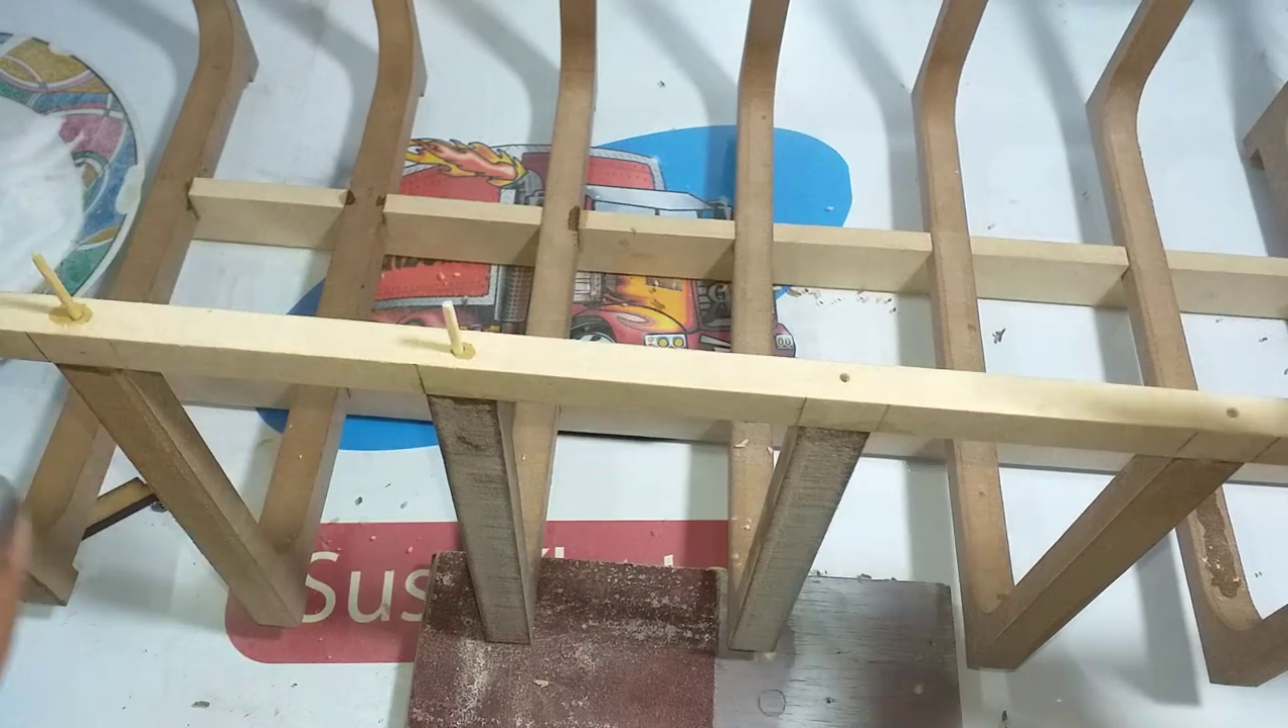Yo ya pegué los travesaños pegué los pegué los largueros.